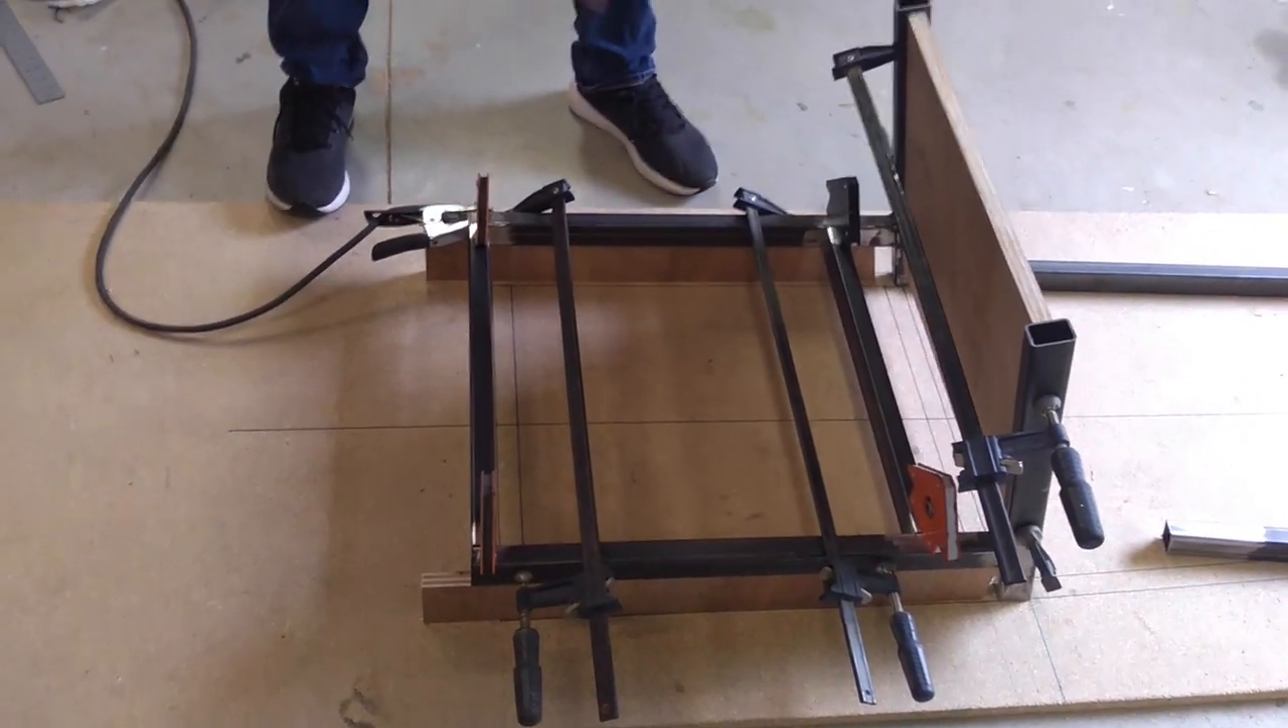We've prepped the back piece of the frame, so we have it all clamped together.